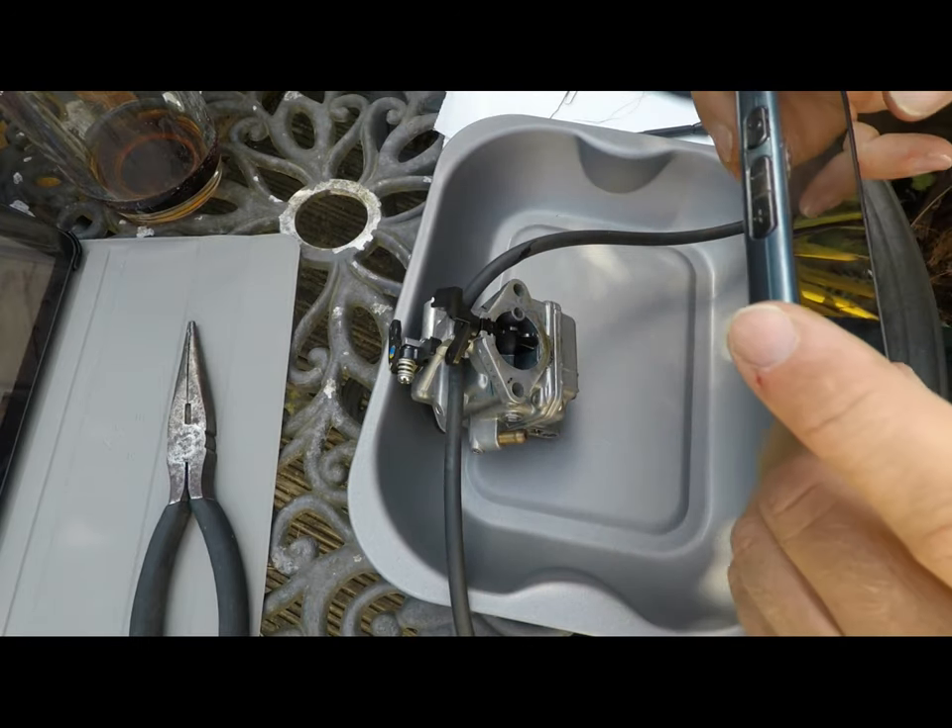Well, as you can see, I've successfully removed the carburettor here, and I'm just going to take a few photos, actually, to help me when I come to reassemble it later on.